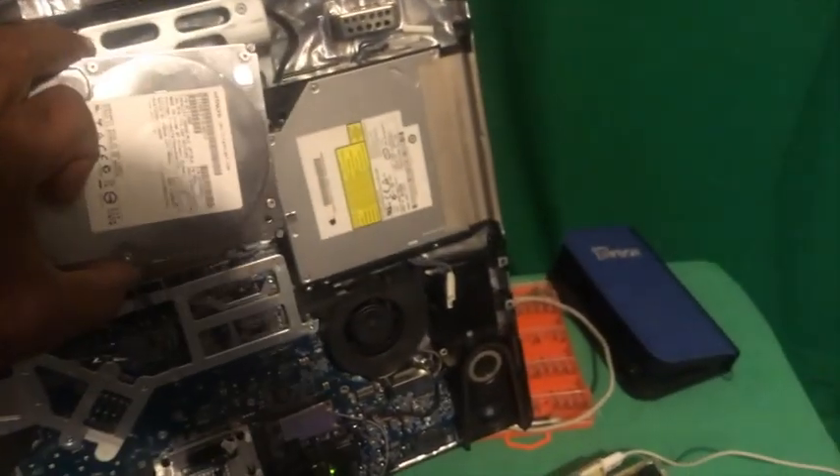This is the old hard drive. I removed it.